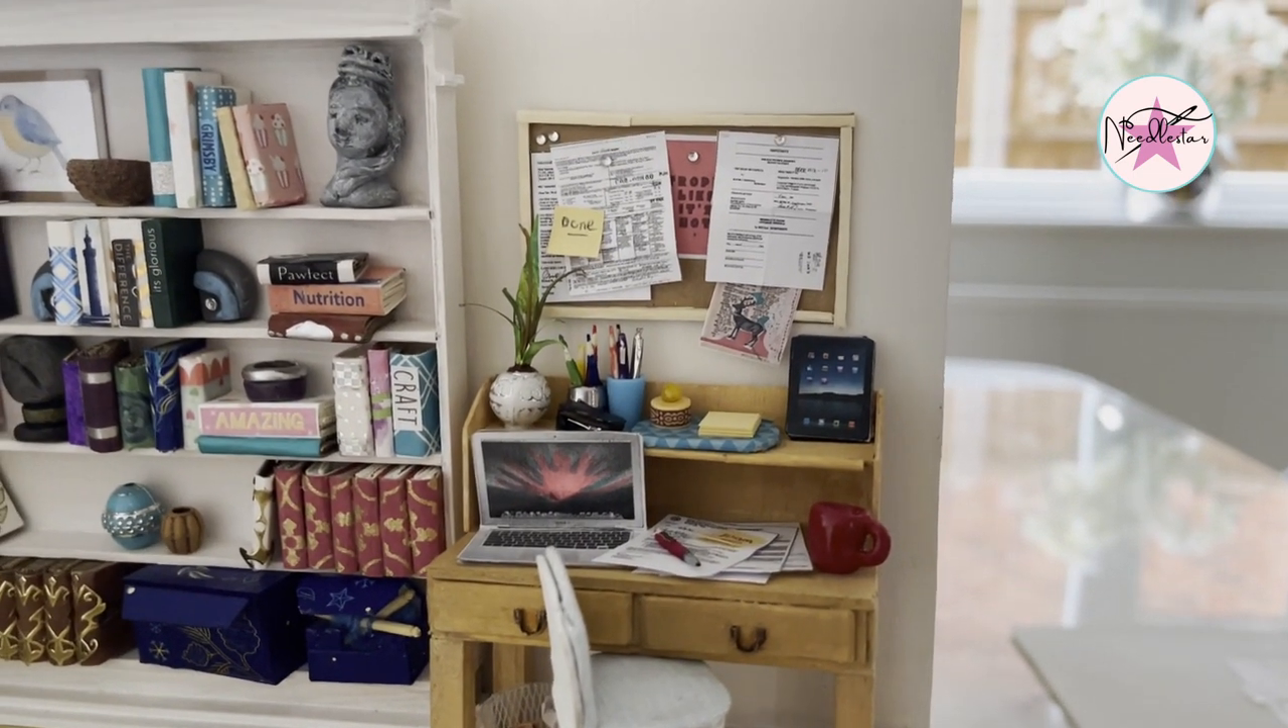We've got the desk in place and I'm really quite happy with how it's turning out. coming closer to finishing off the top floor and I just want to add some finishing touches.